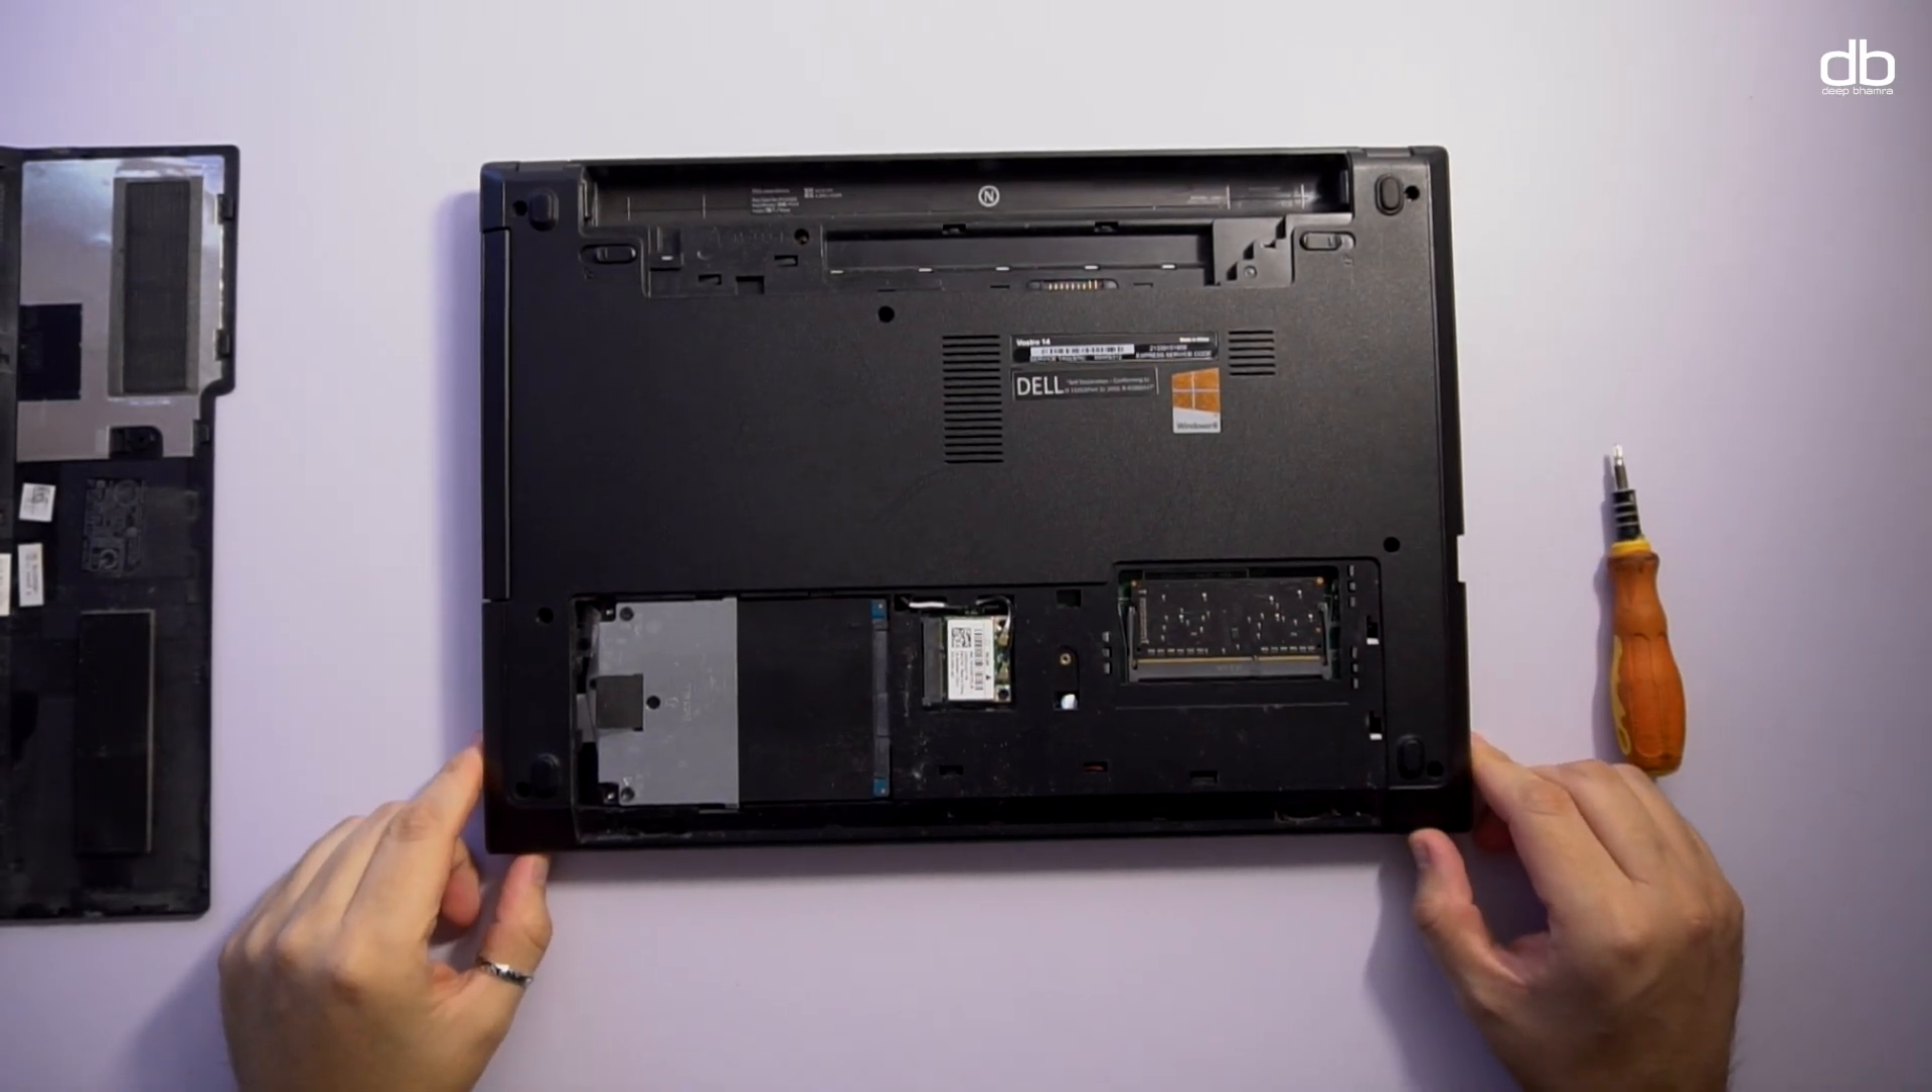And removing the cover revealed the ram and the hard disk making this extremely easy for the end user to upgrade.